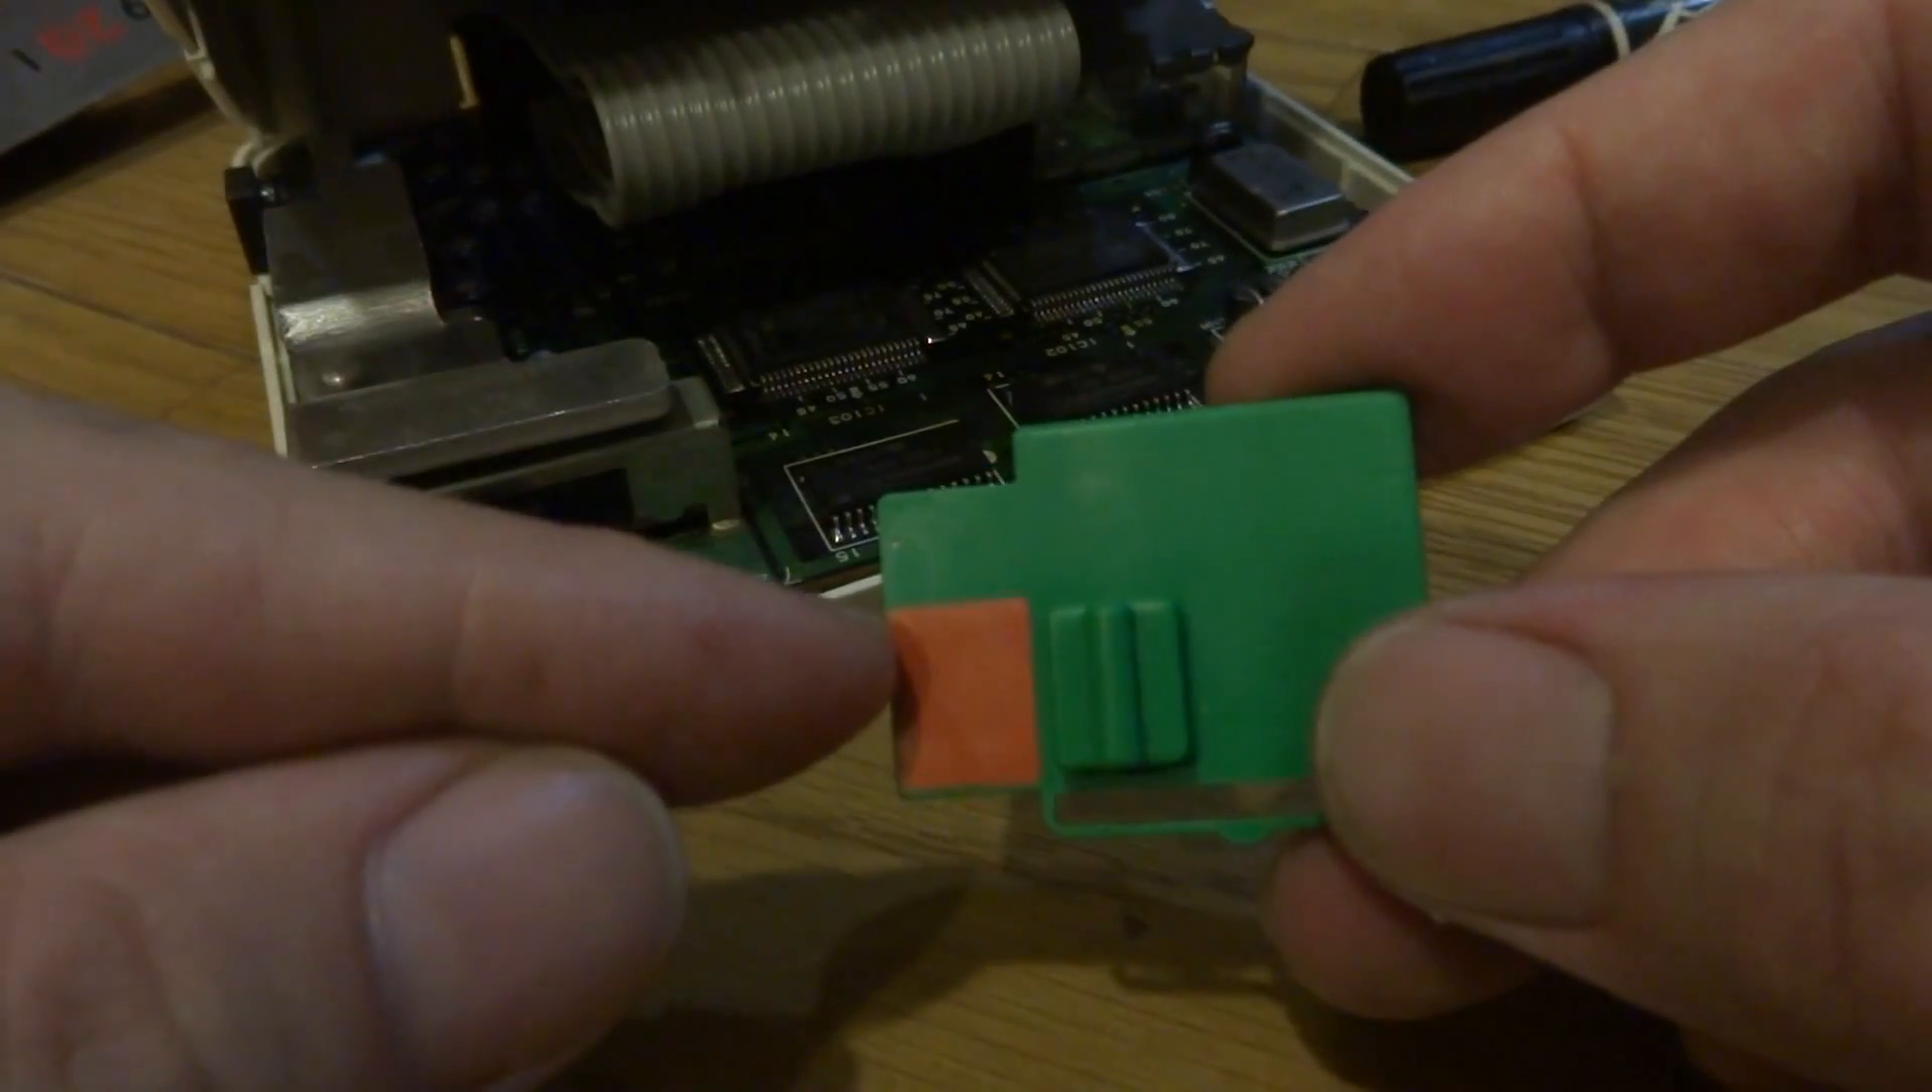Okay, so as you can see here, I've got the system apart, and I've got the on-off switch here taken out.